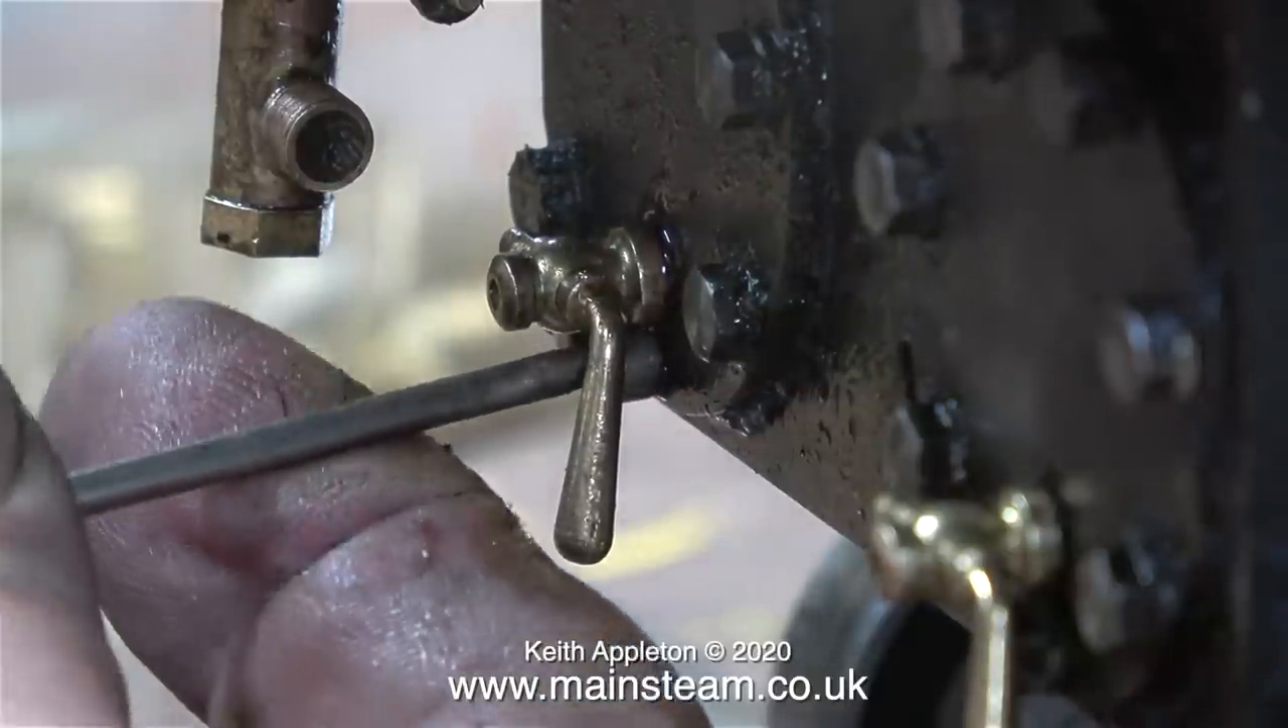Here's the new 21st century steam company one in position, and as you can see now both of the handles face downwards.